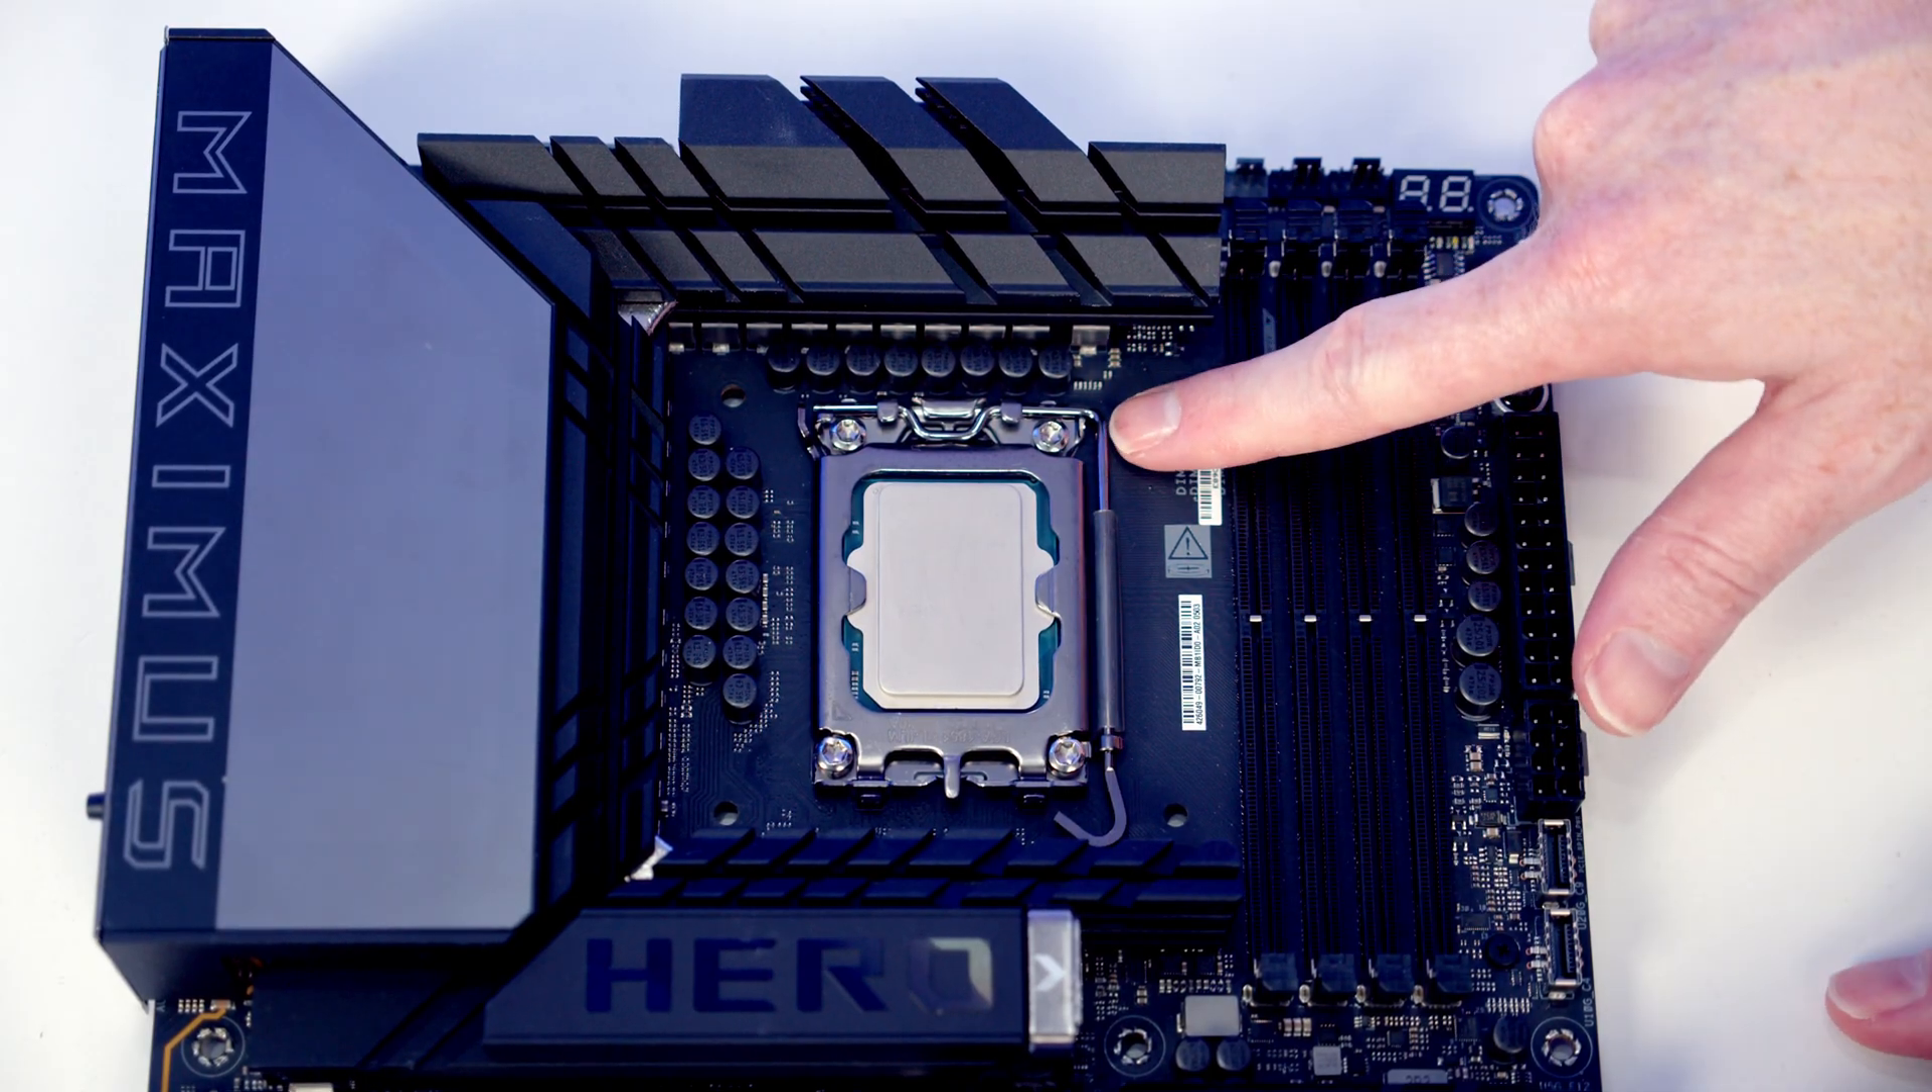We just close the lever and that's our CPU installed in the socket.